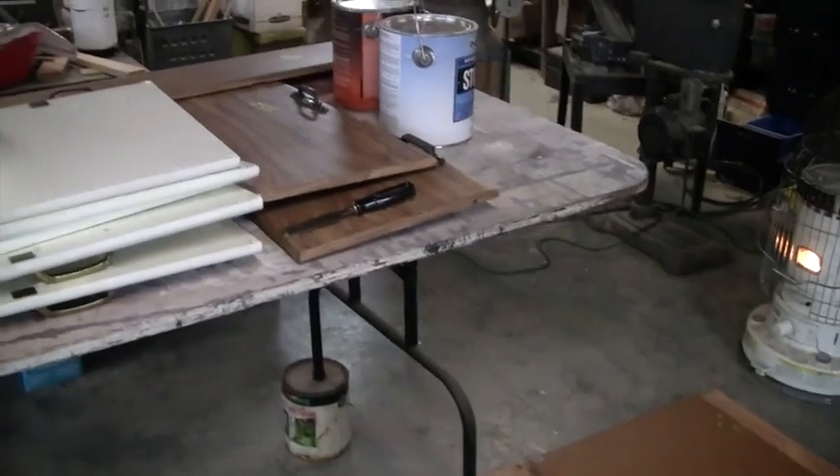Got all the cabinet doors and the closet doors off and in here and I'm working on taking all the hardware off.